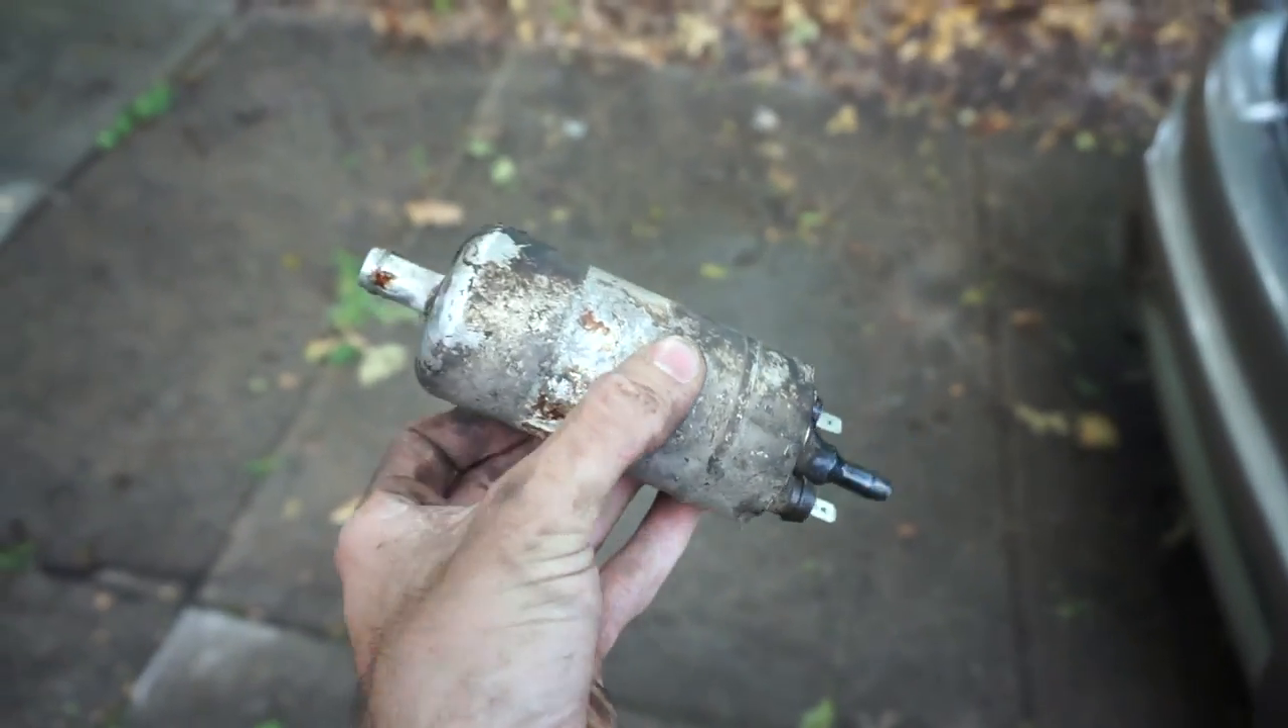Okay, after much trials and many tribulations, we finally removed the fuel pump.